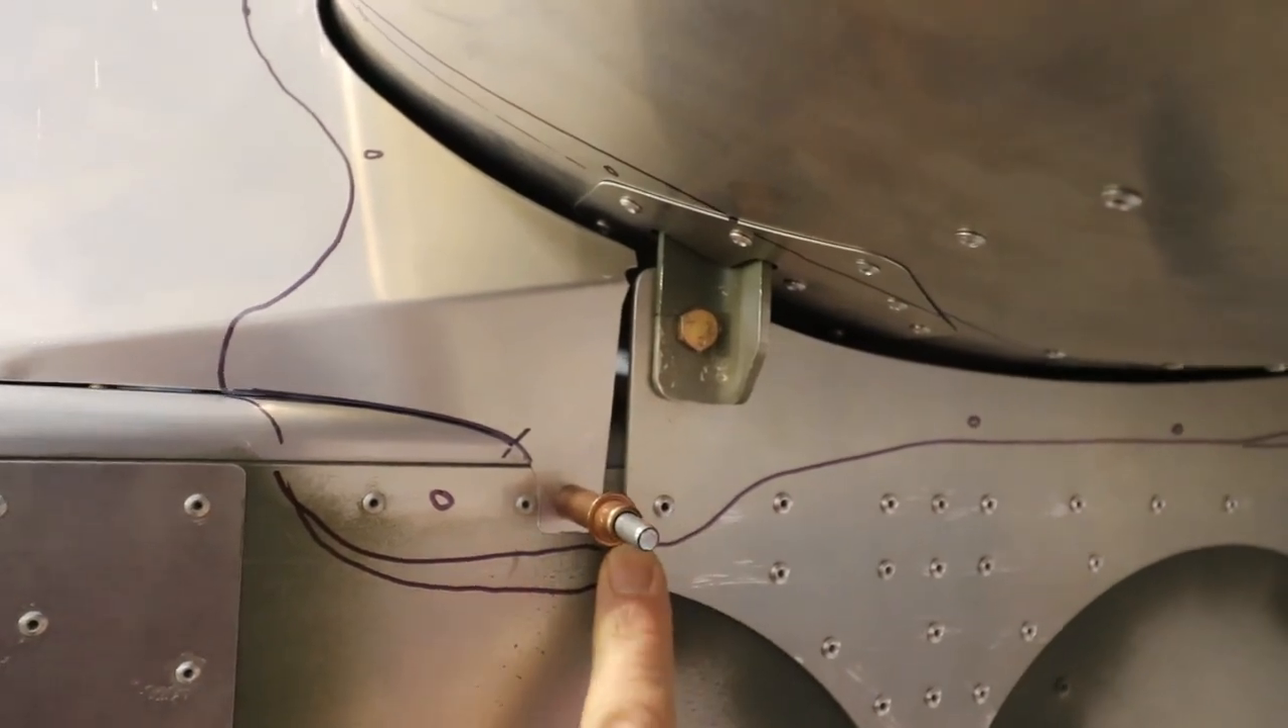I don't like how these two pieces of aluminum don't match evenly, so I'd like to cover that up.